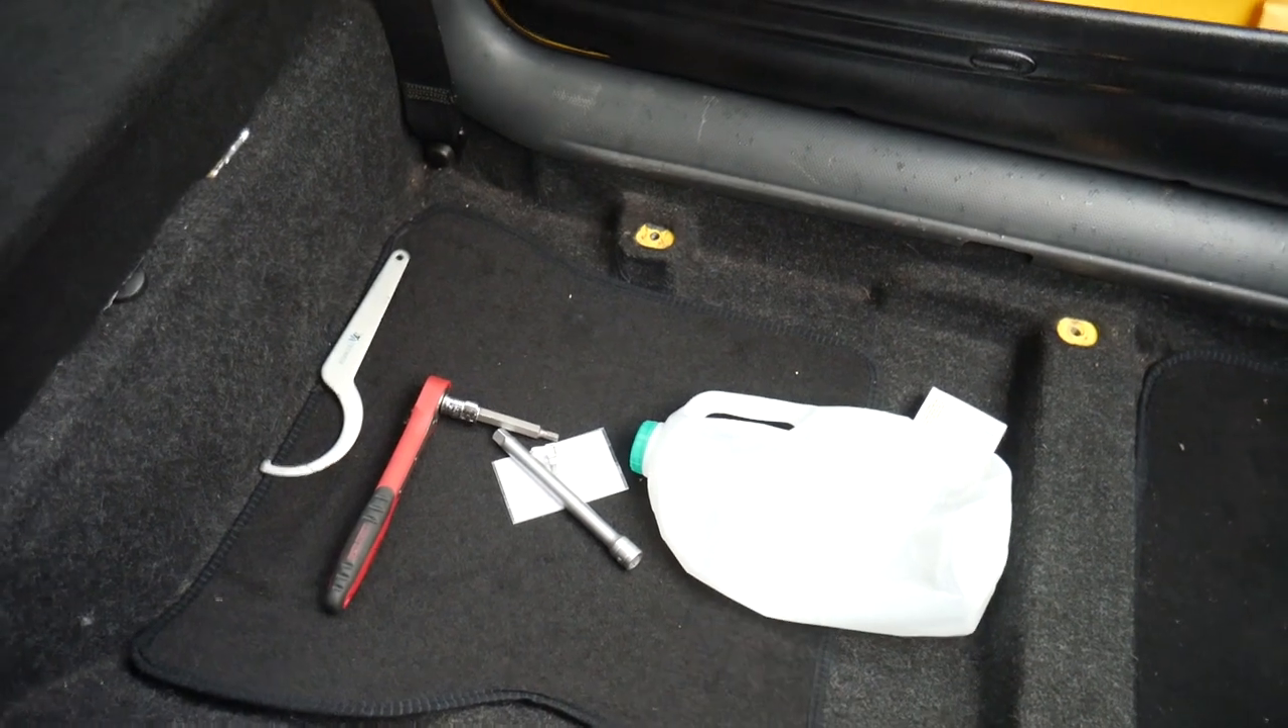Now you might notice i've taken the liberty of already removing the passenger seat and i've got down there a coilover spanner uh some painkillers there and an empty milk carton.